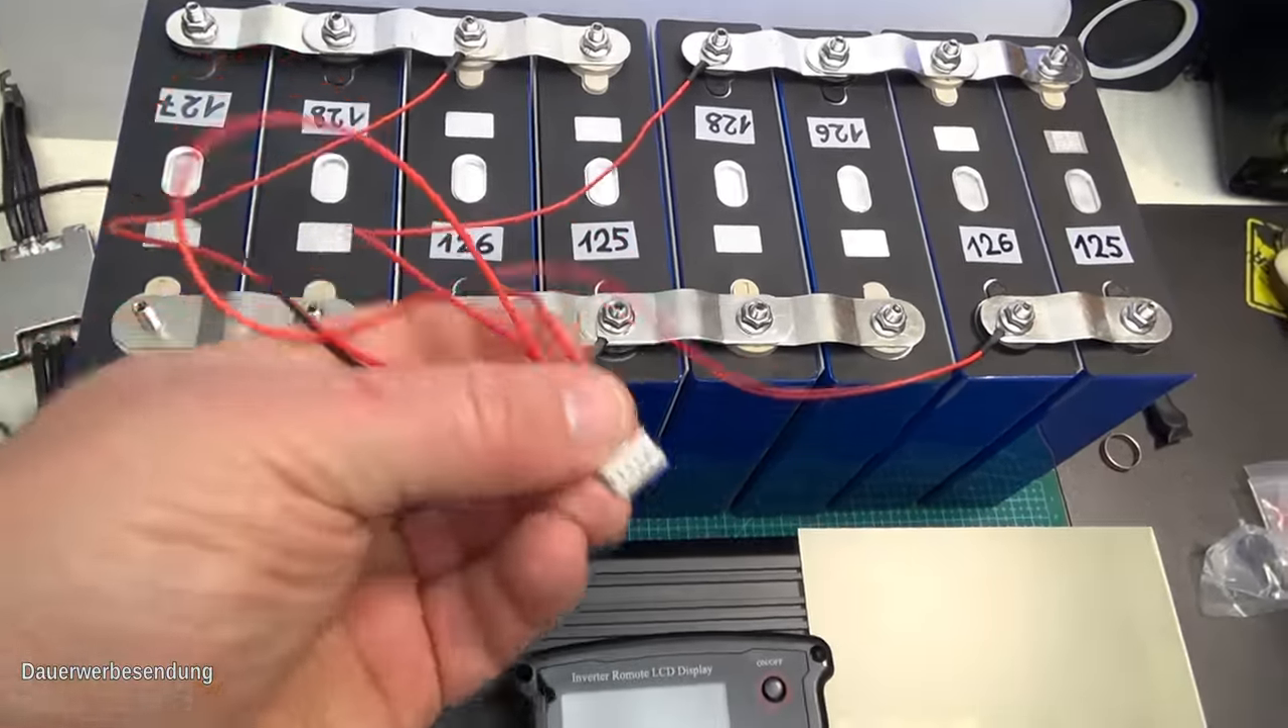Balancierkabel habe ich schon auch angeschlossen.